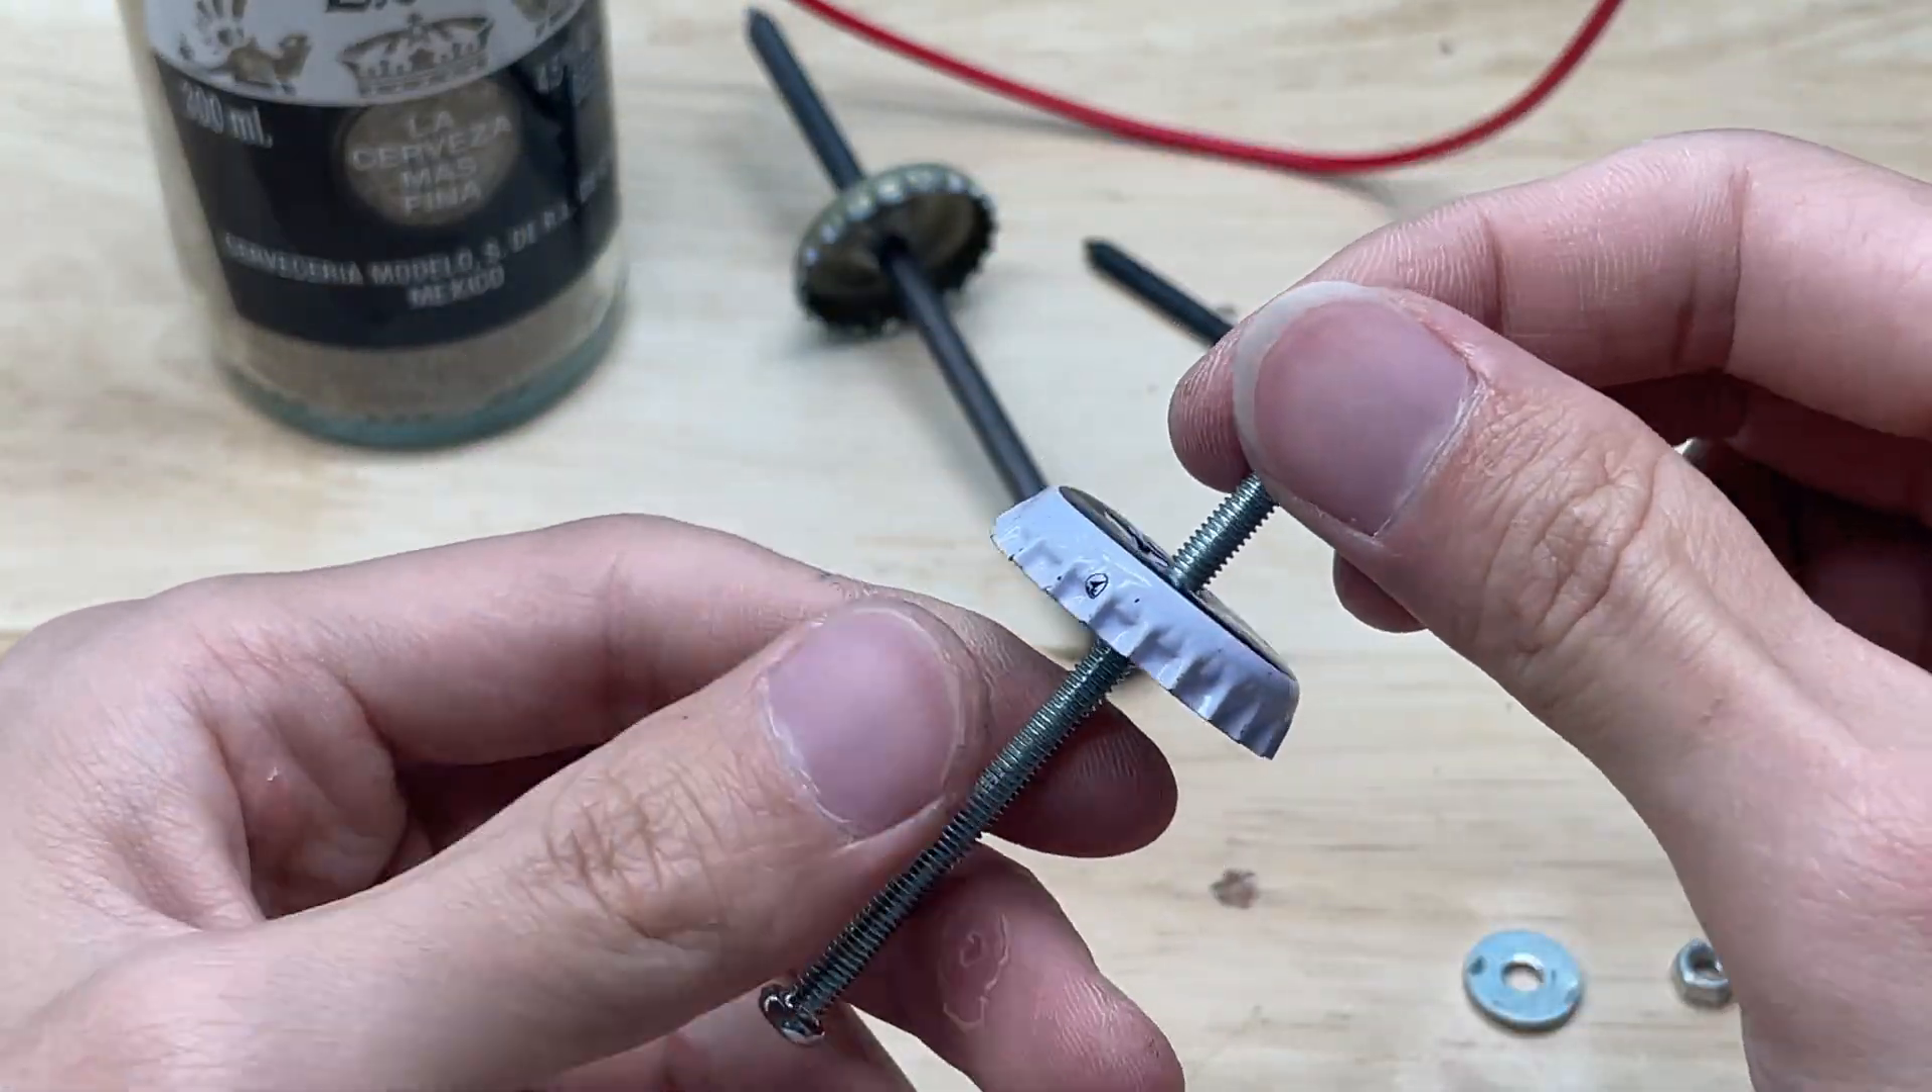The bolt is inserted through the drilled hole in the center of the cap.